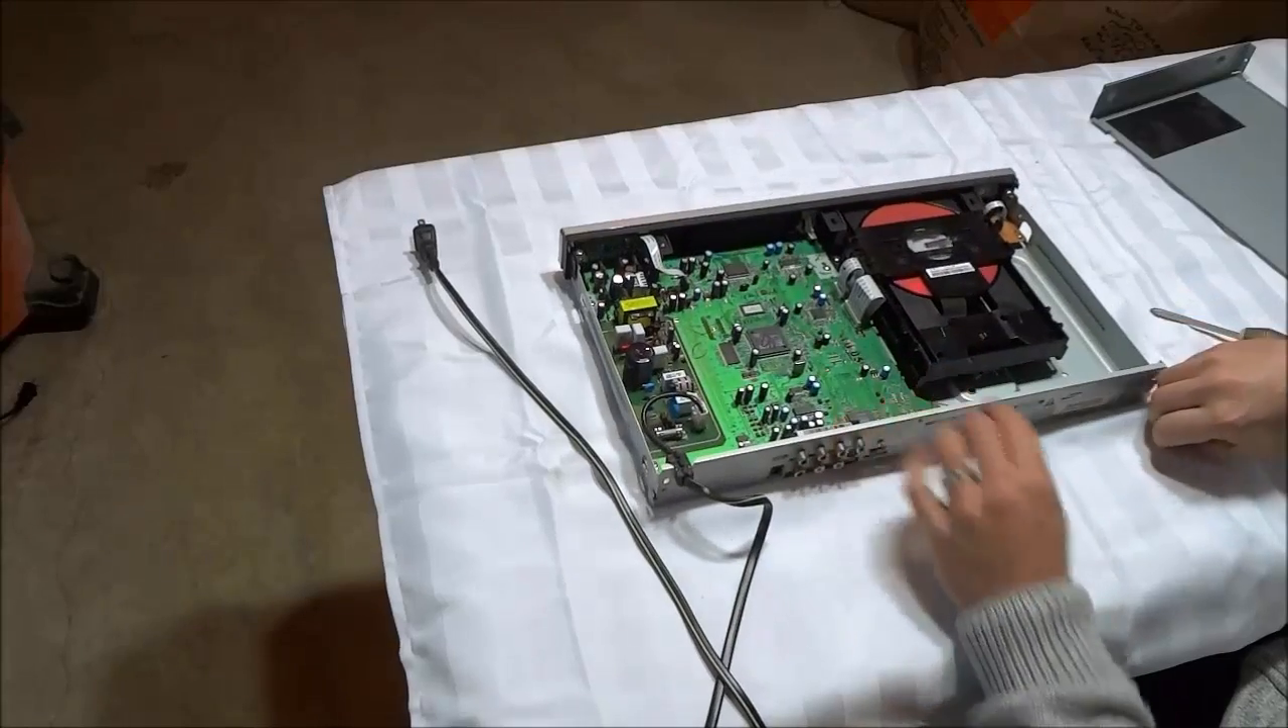Okay, now as you can see, I have exposed the internals of the DVD player and there is the disc that I need to access.